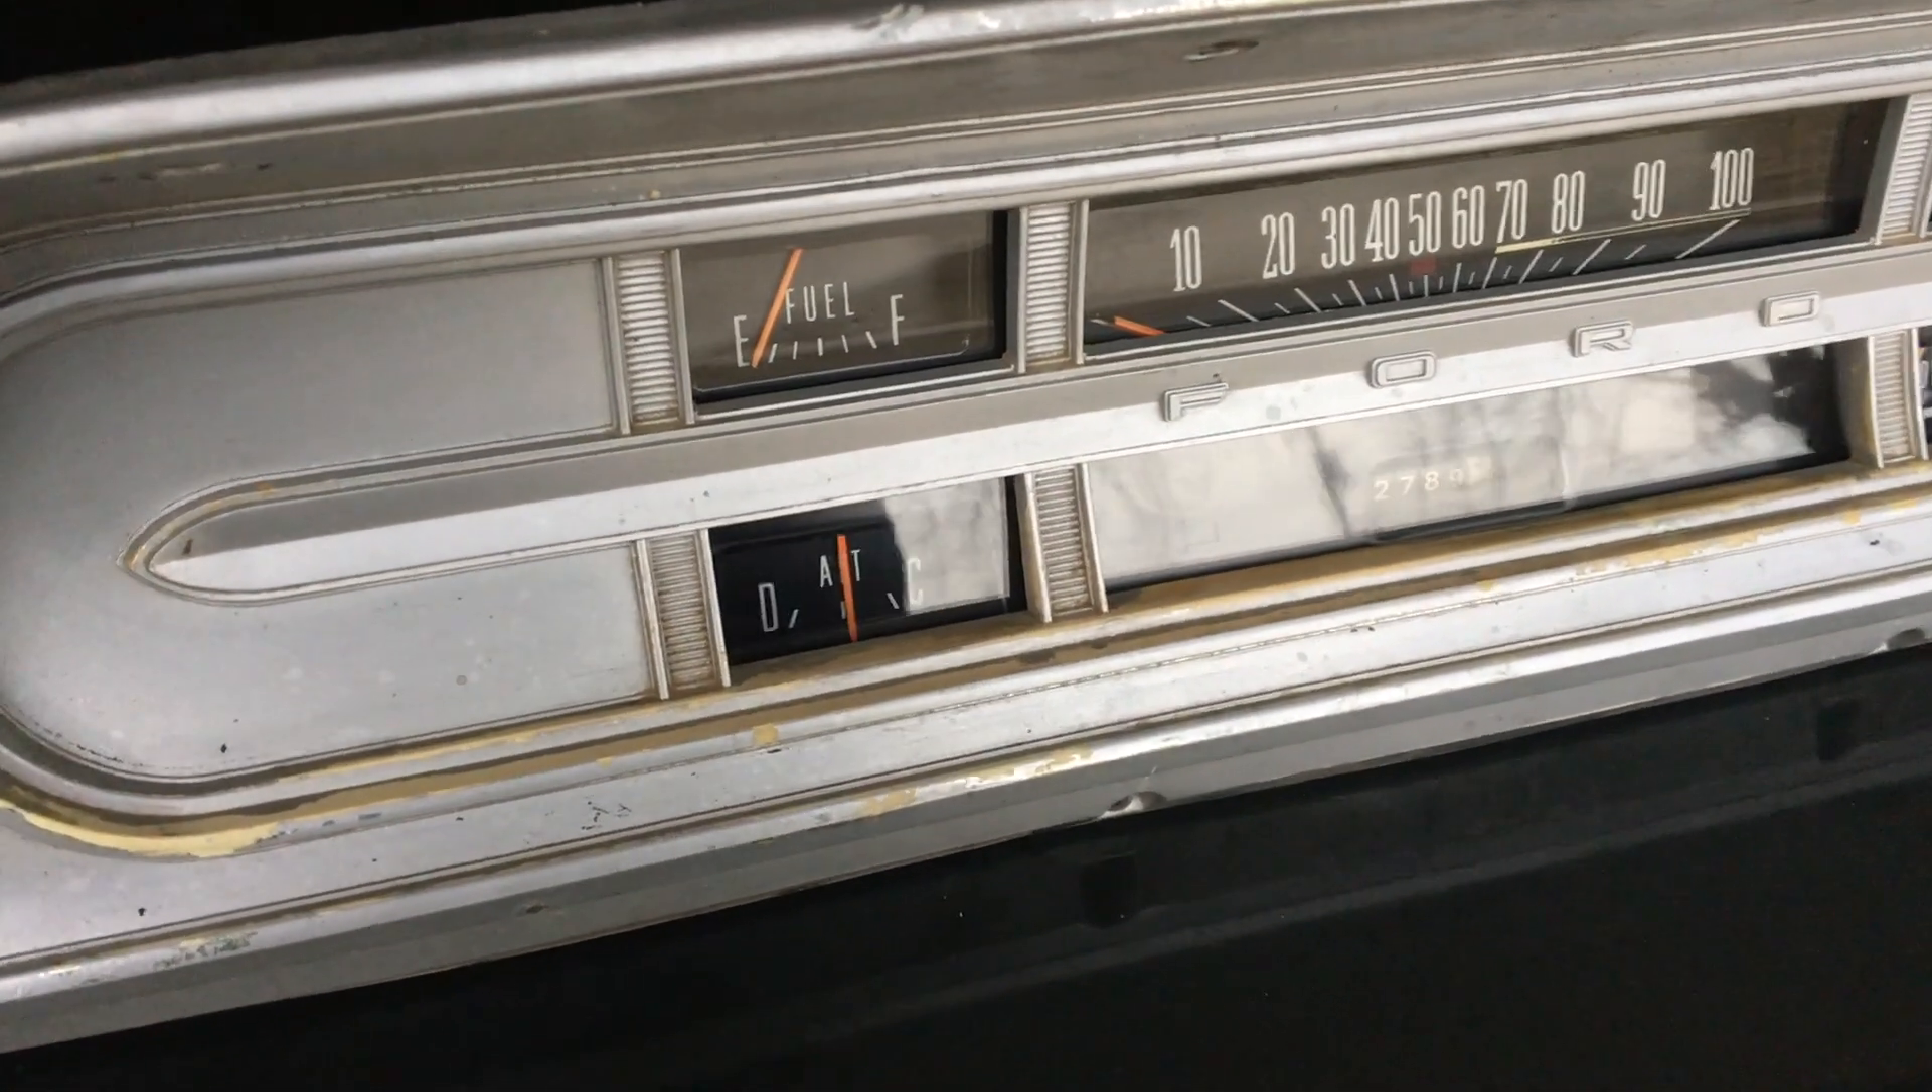So here are the gauges all reassembled.